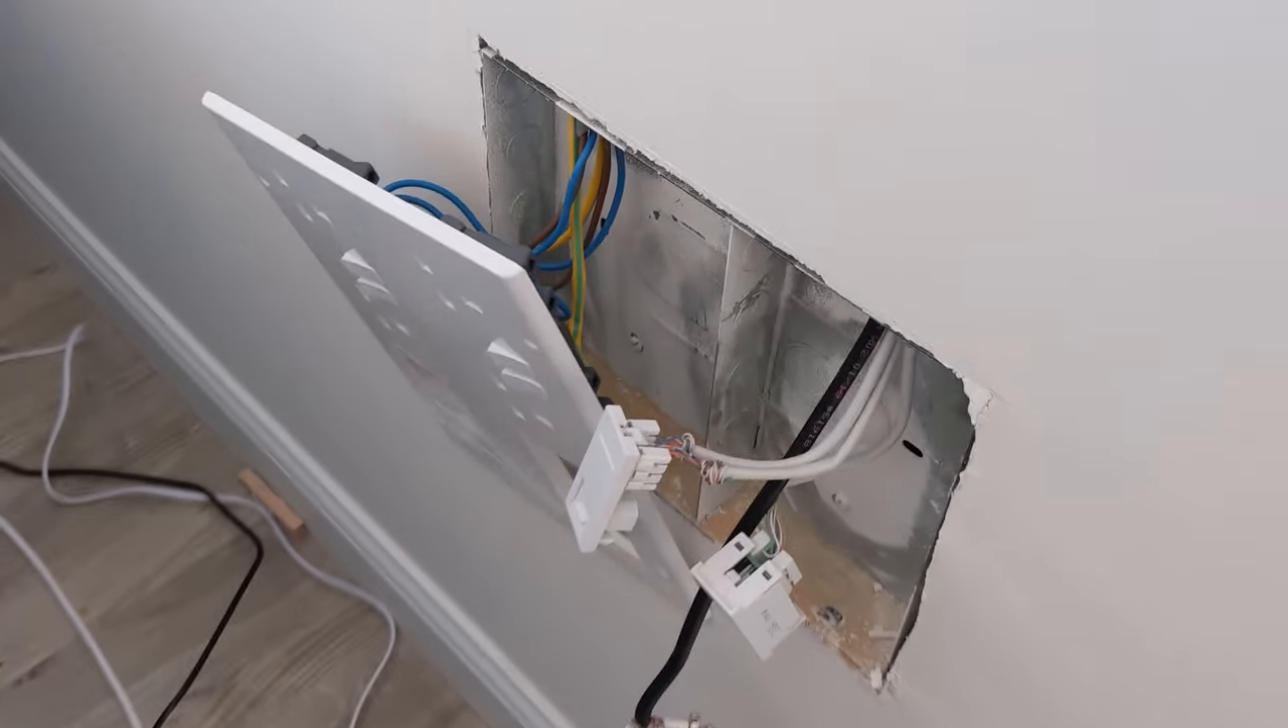Cool, so we've taken the media panel off and actually I've been able to pull quite a bit slack through on this aerial connection.